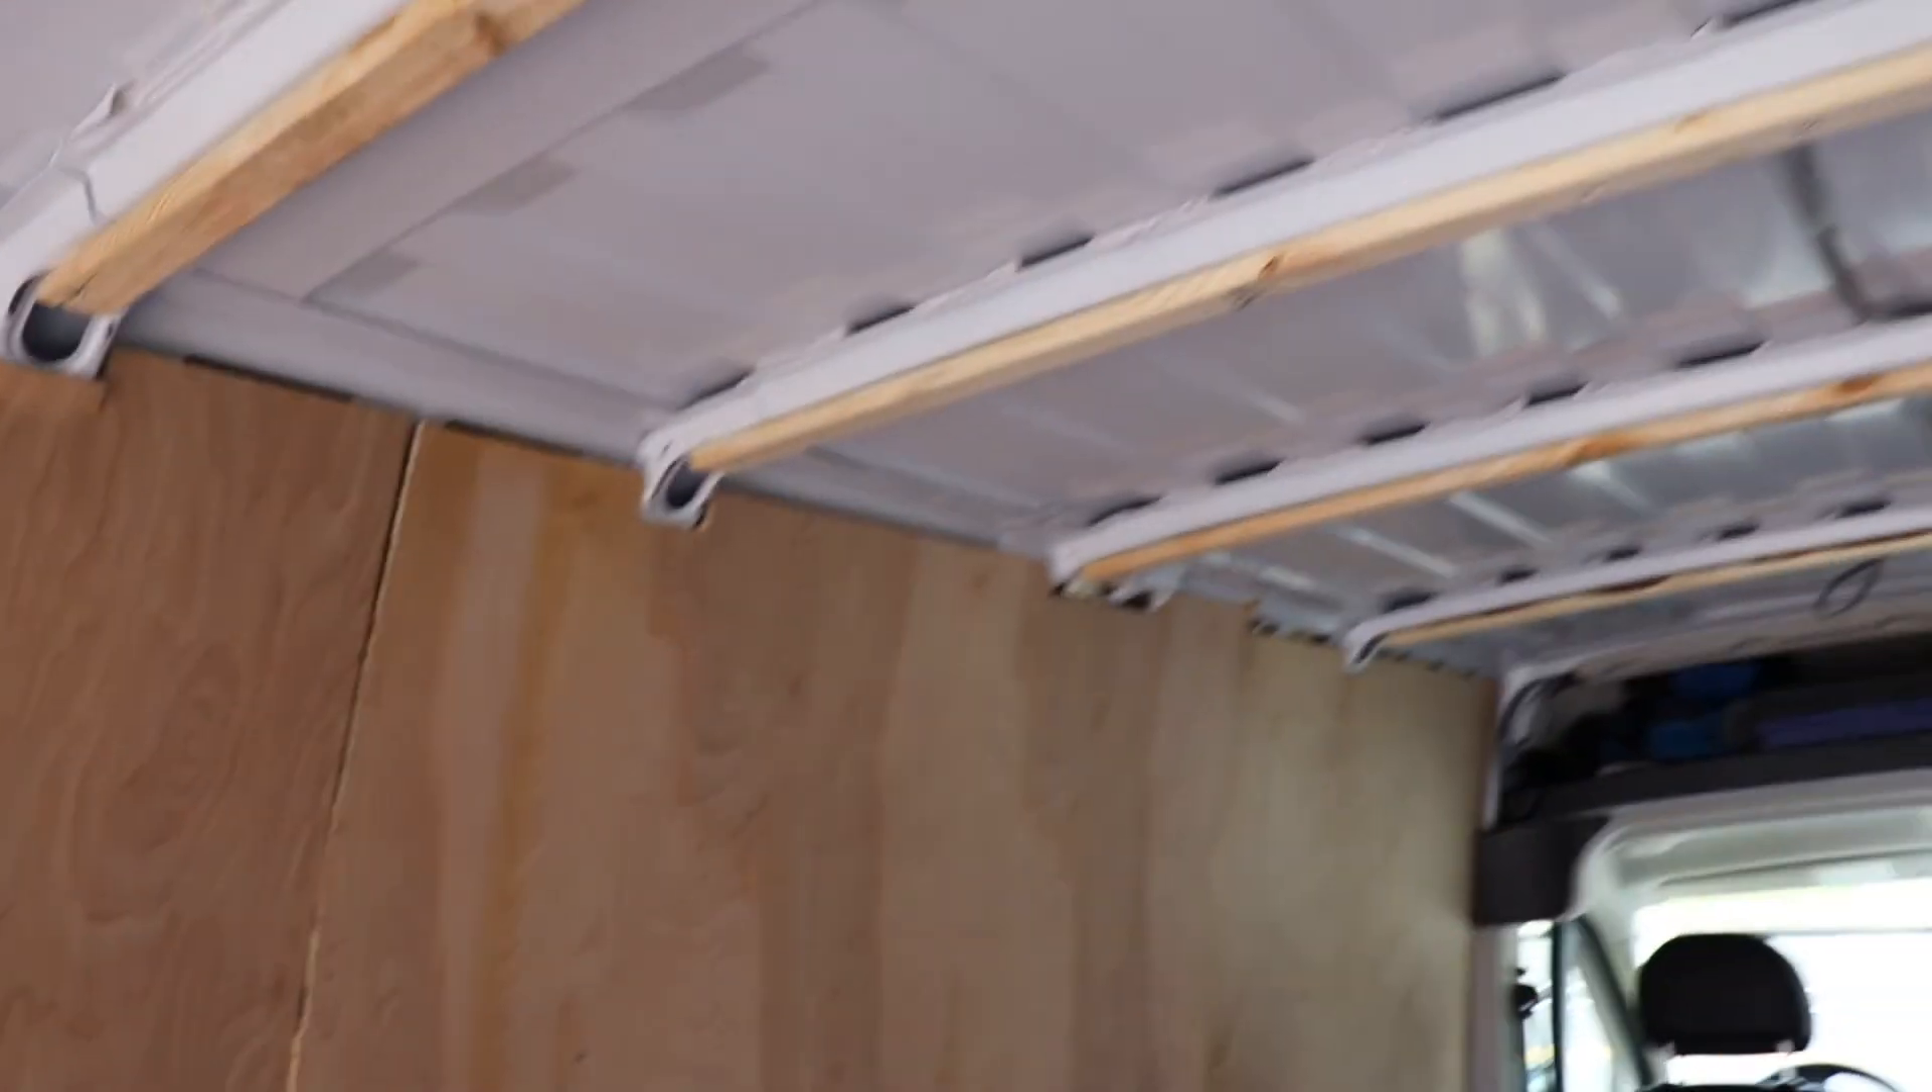All the wires run through all screwed down and then also we got these furring strips up along the top here.